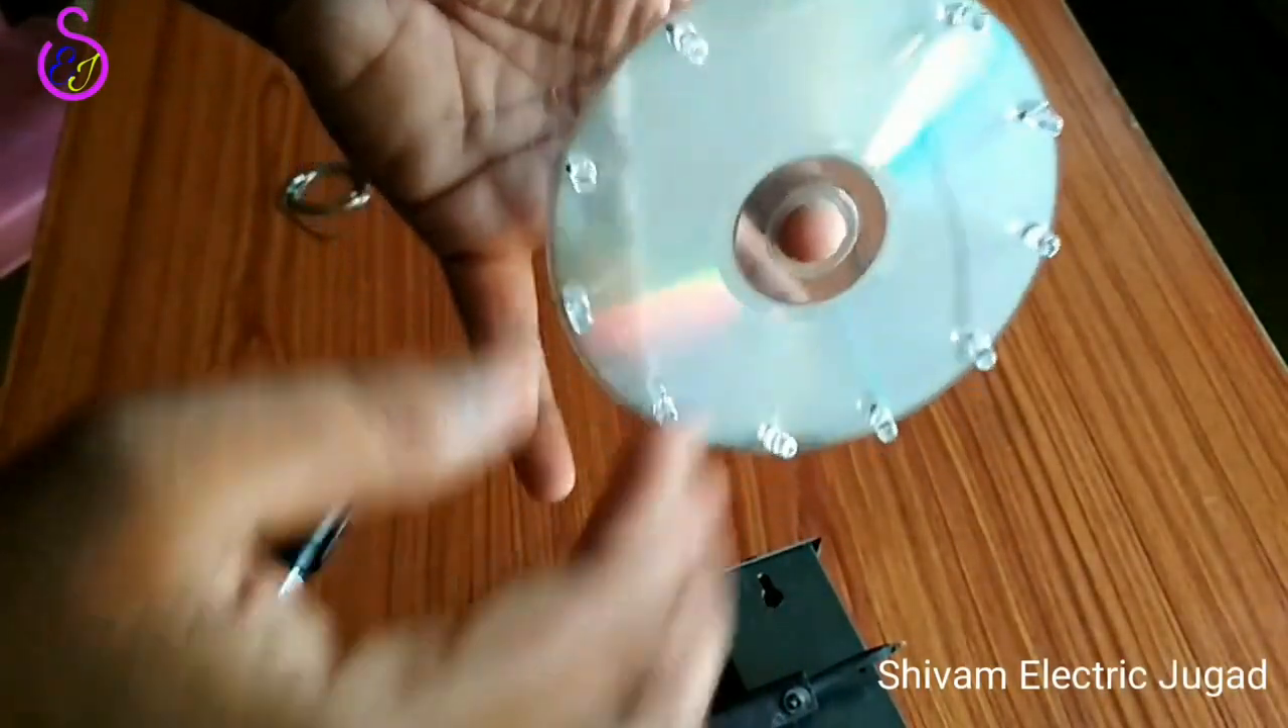मैंने पूरे डिस्क में LED को अच्छे प्रकार से लगा दिया है।